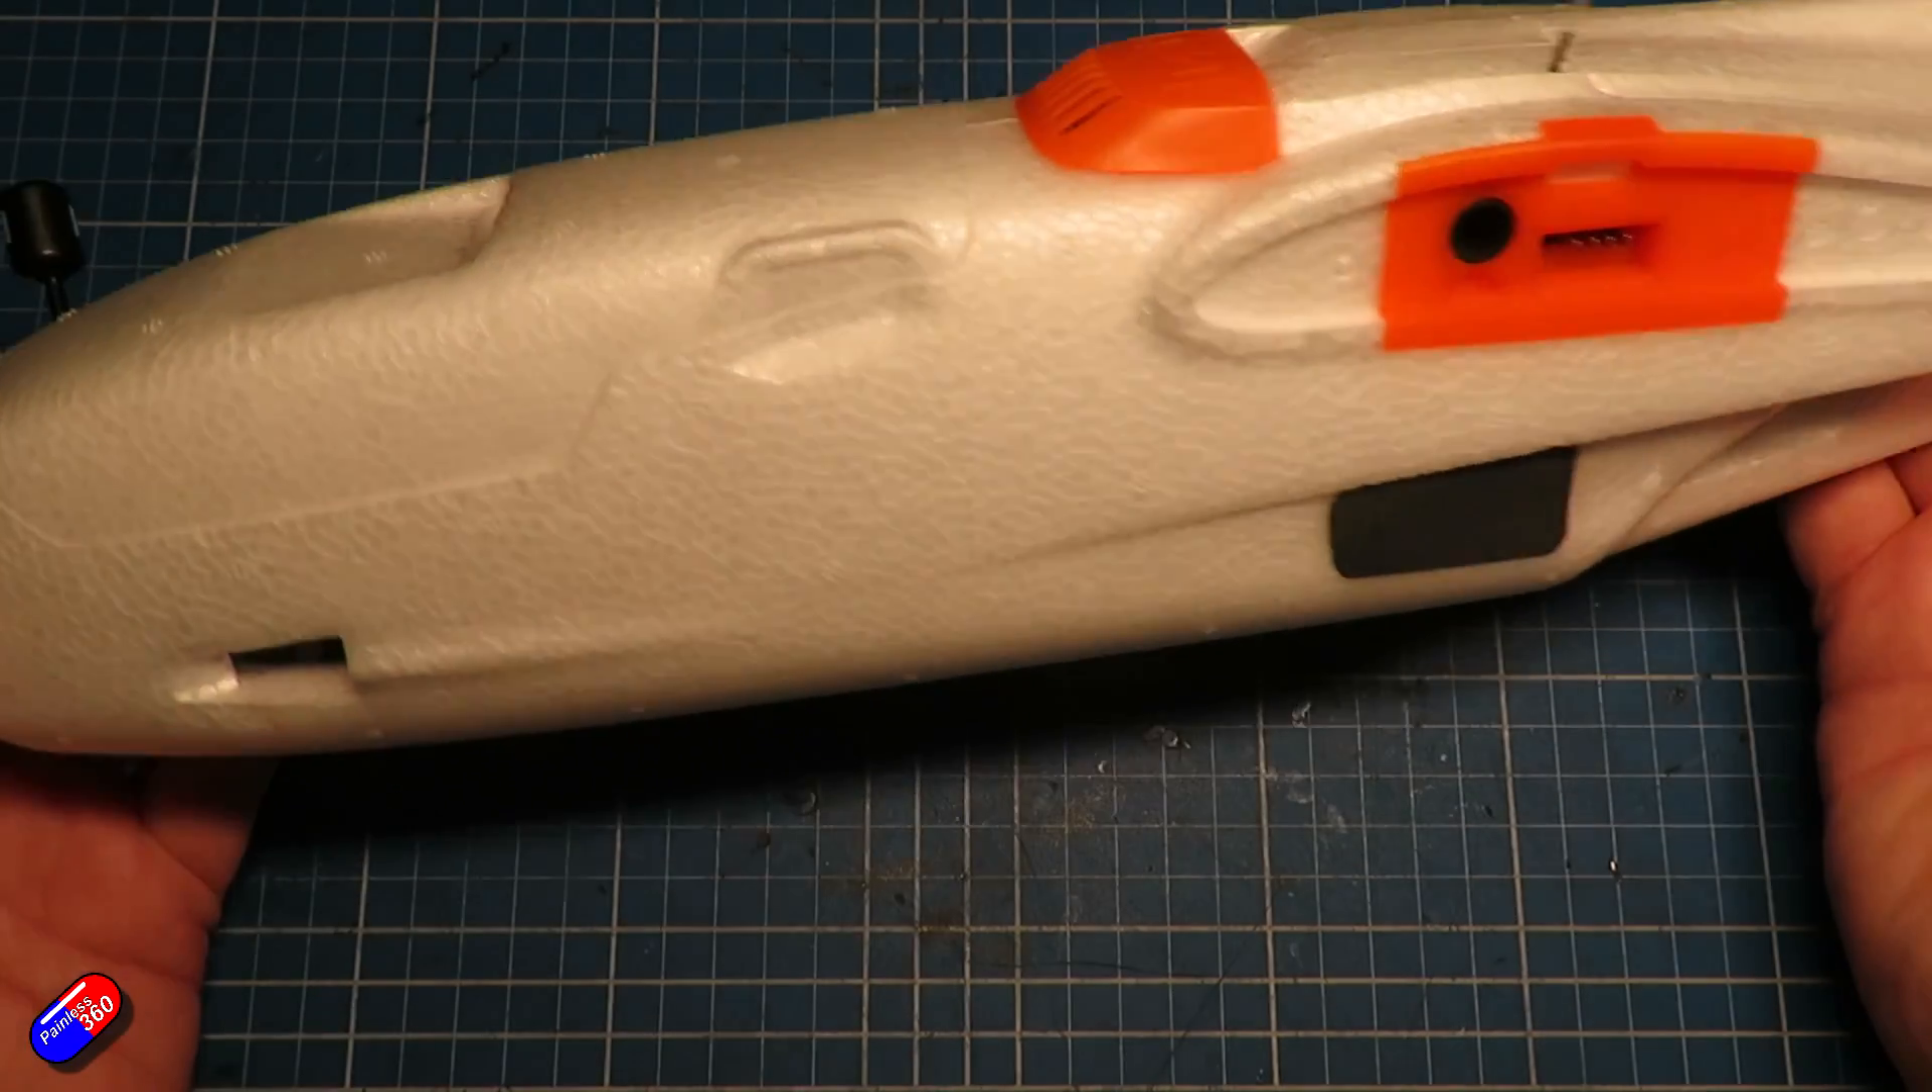So here's the body all put together.